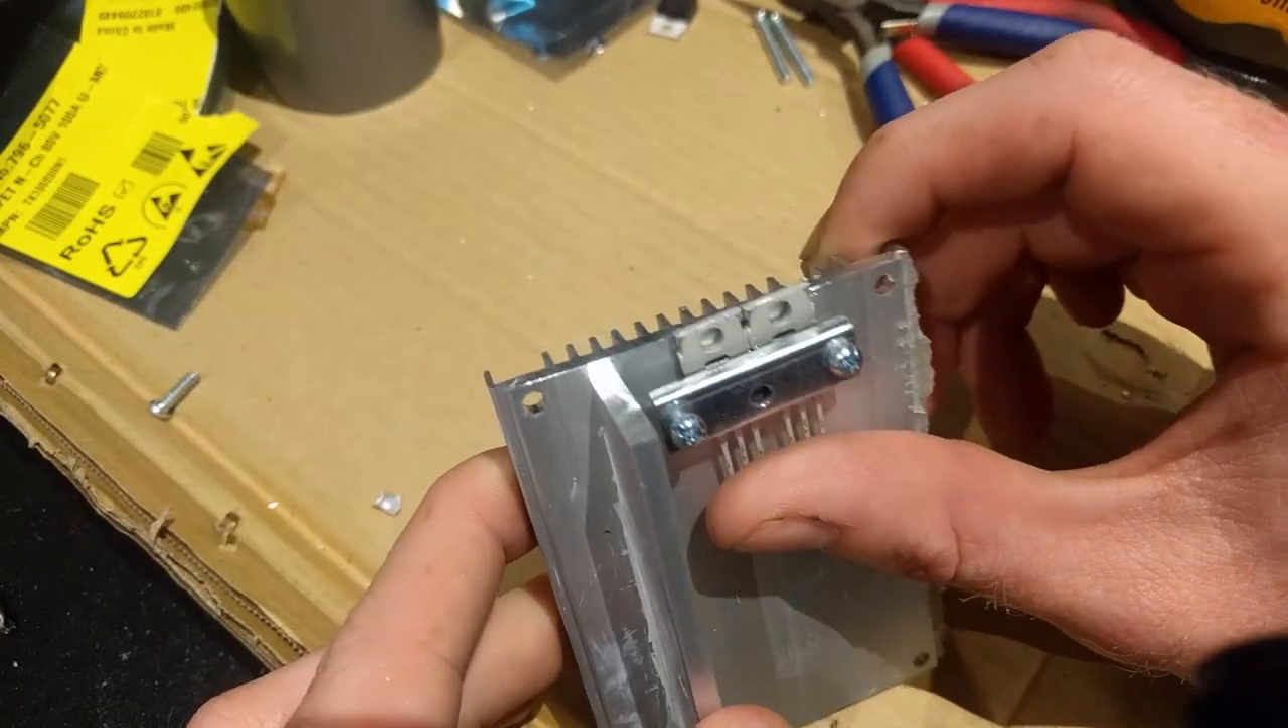I've created this mount on the back of the heat sink where we had some spare space and that's actually really rather tidy.